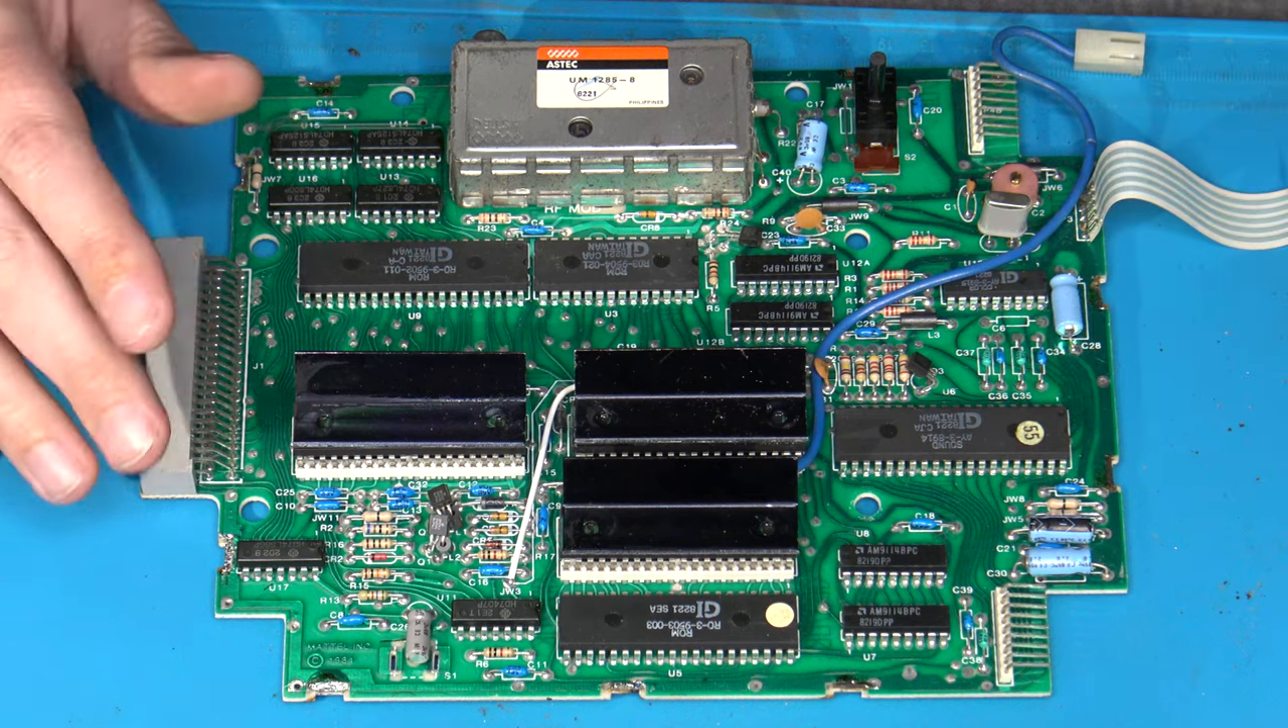I now have the main board and everything extracted.